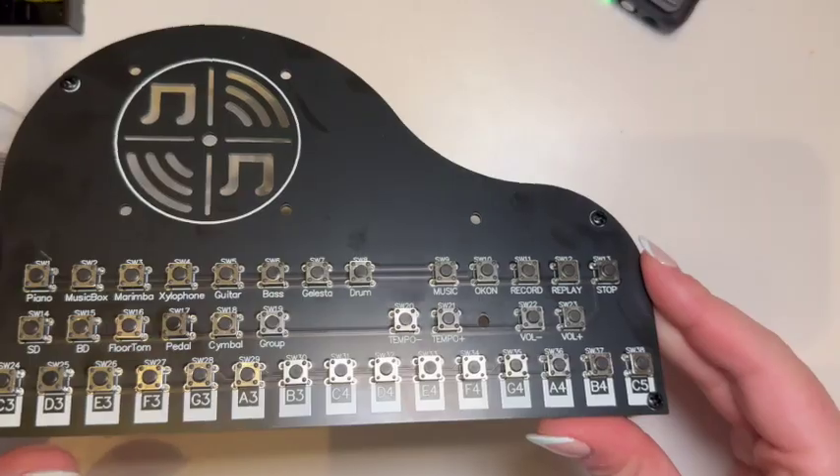So we now have all of the switches soldered on looking good.